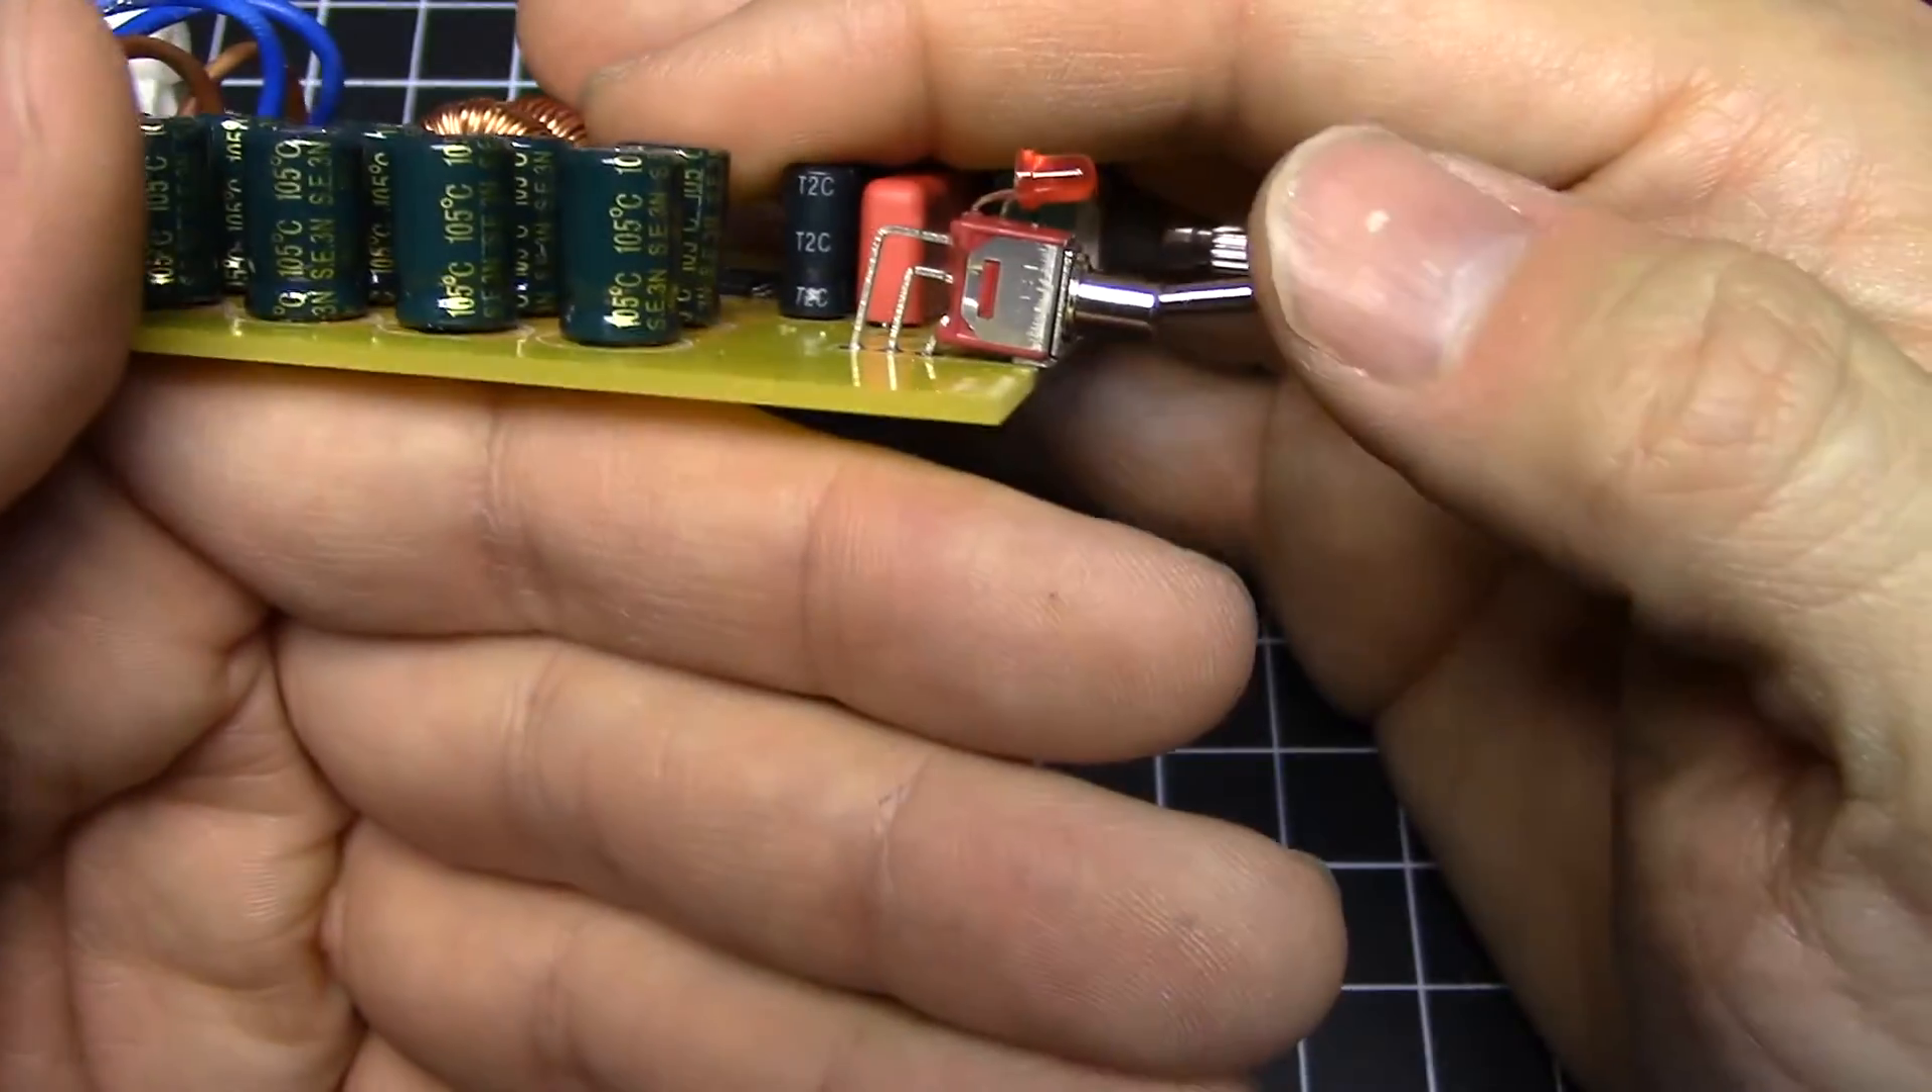Look at the power switch it's uh it's so crooked.